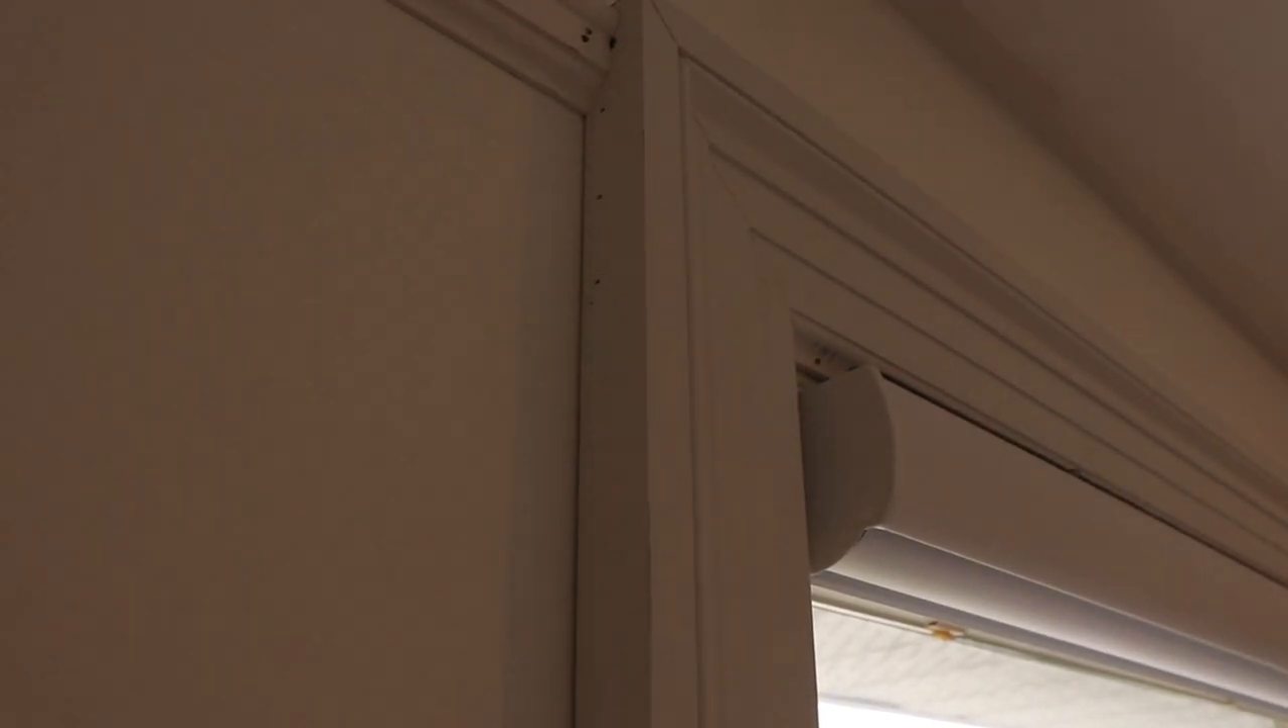And these blinds I think they were like 2 inch or 3 inch. I'm not sure. But it sticks out a bit.